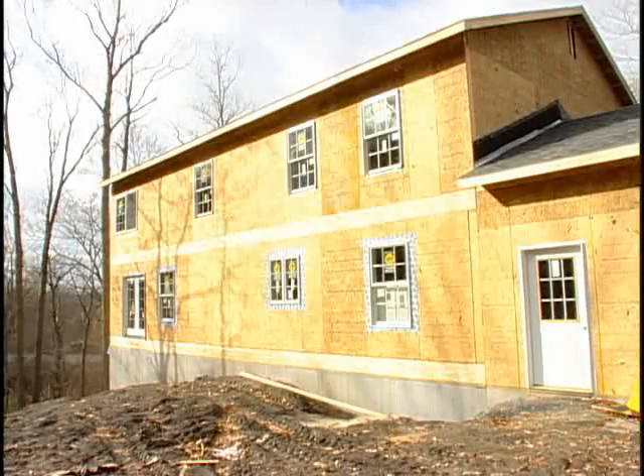This completes the window and door installation.